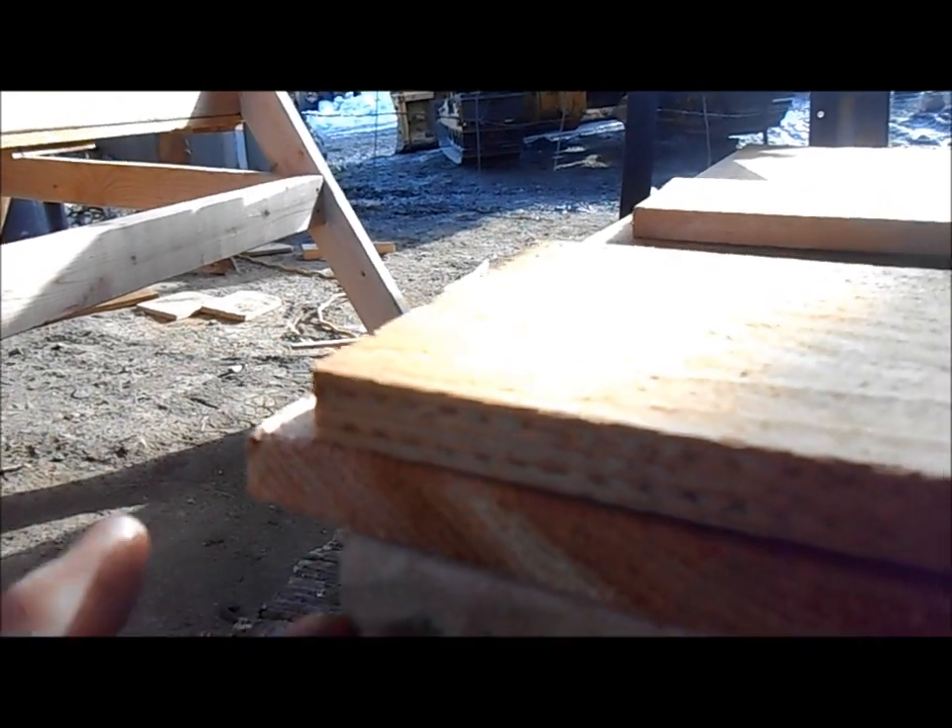Now that I cut the size of the hive down, the boards don't quite match up.